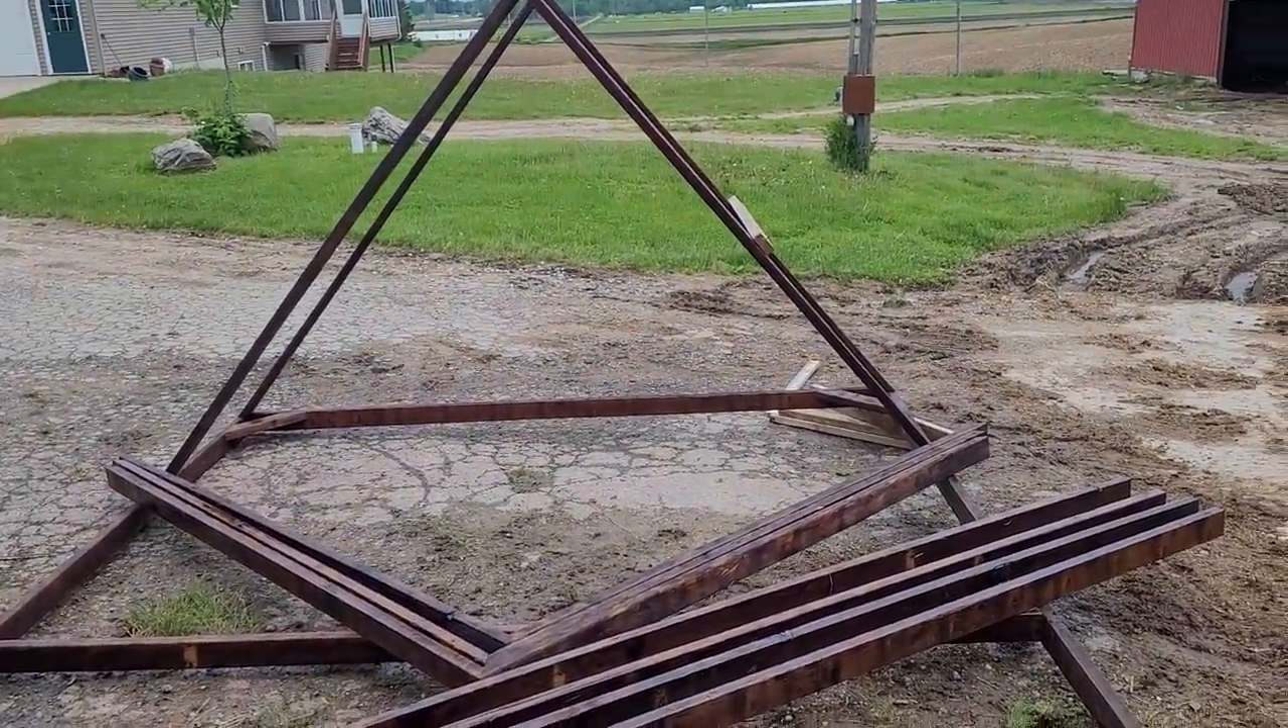Alright, this is what I have done so far. I've only put up two trusses.